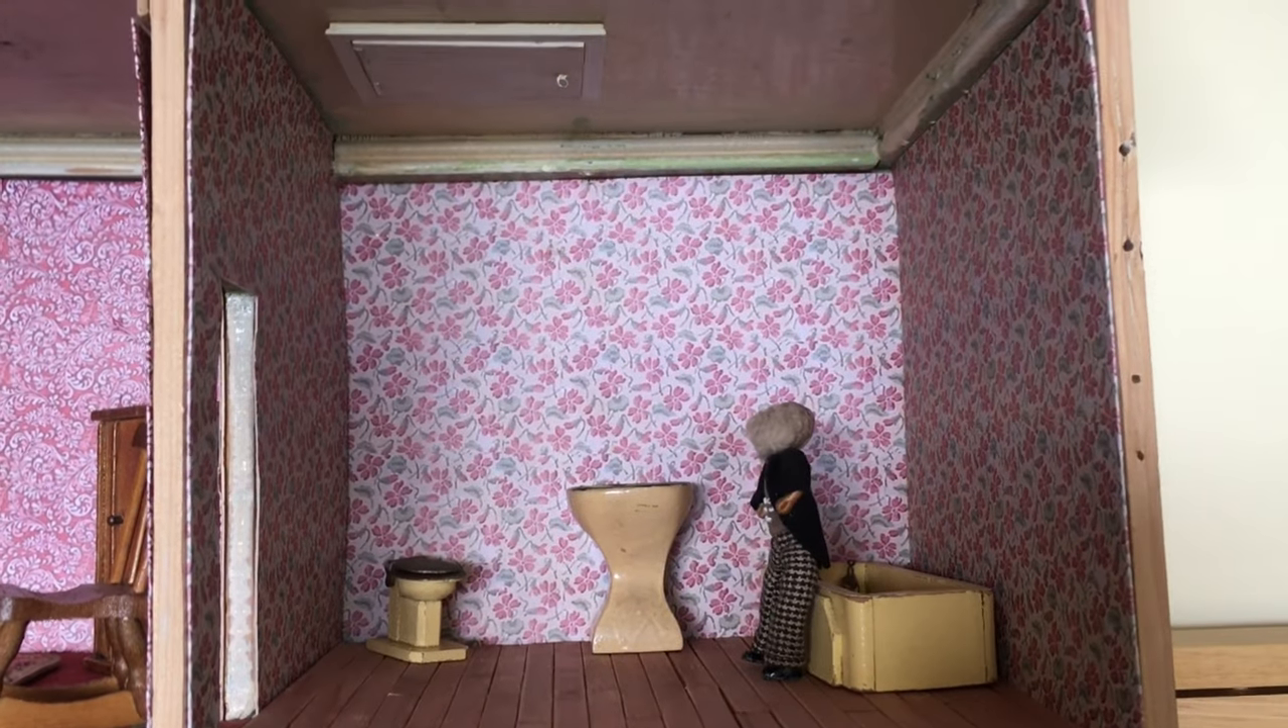I have fitted the loft hatch in the bathroom.